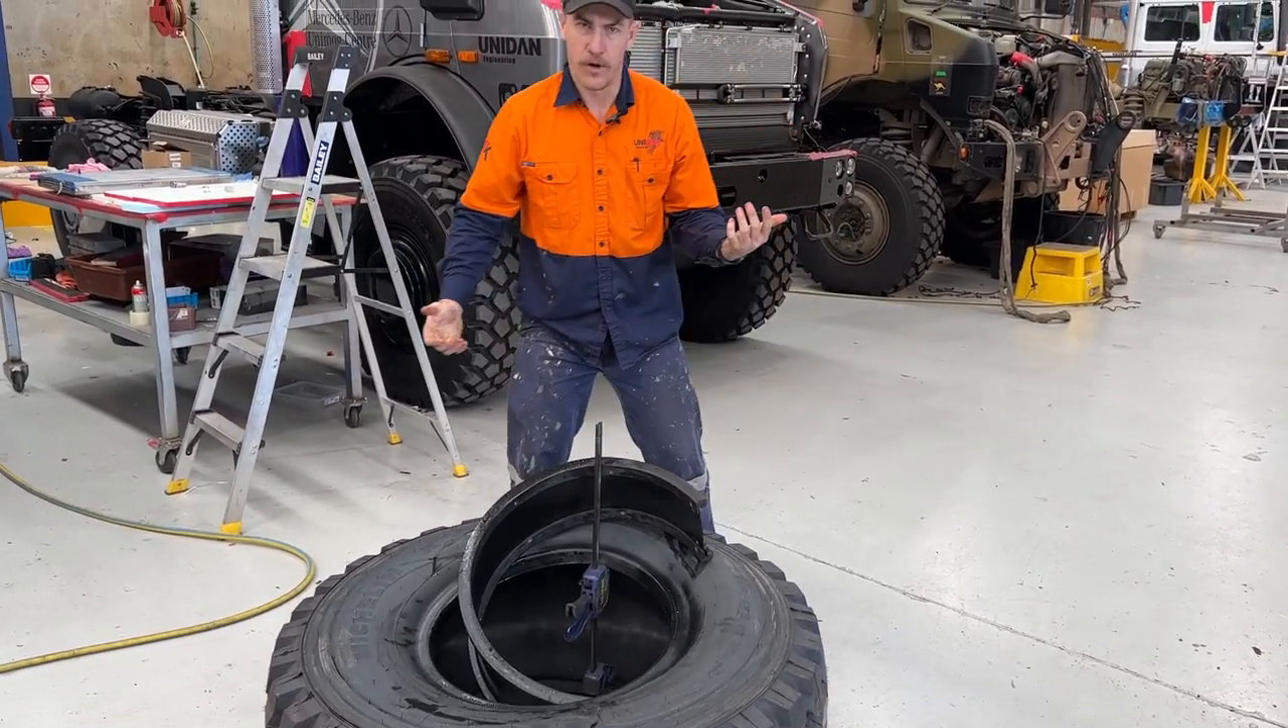It's half in already for us.